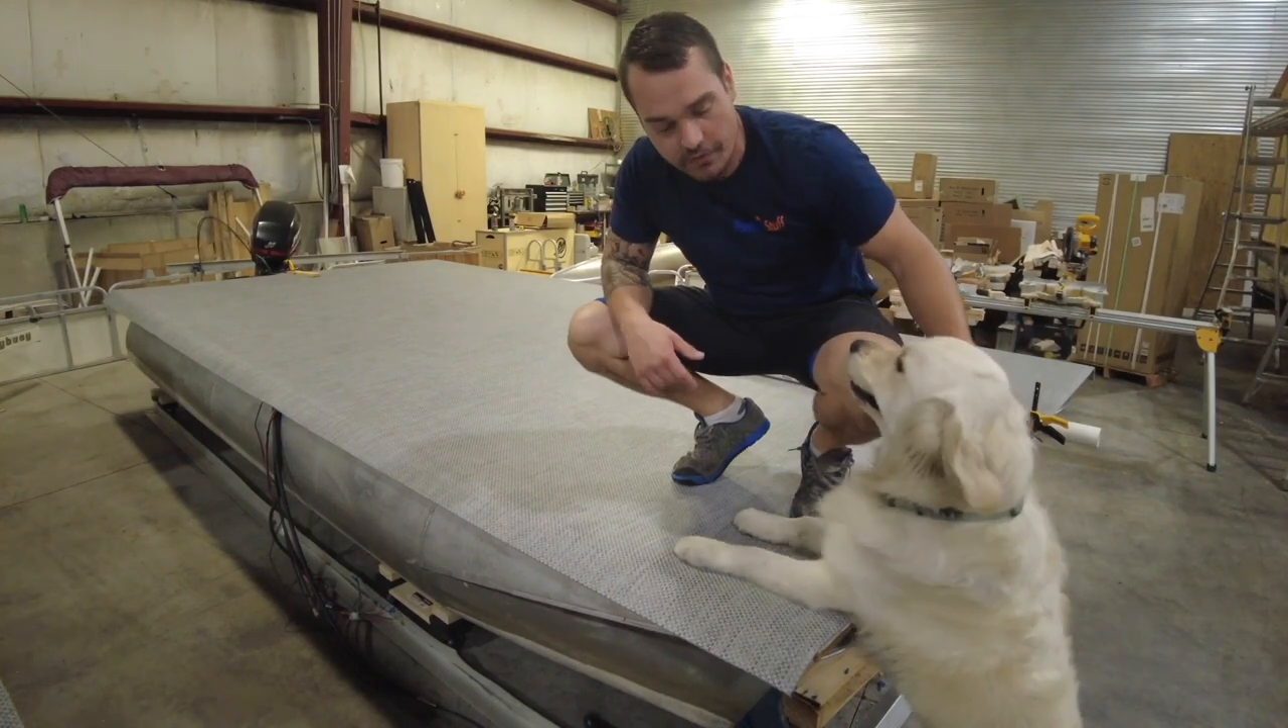Our vinyl is on, it's rolled down.